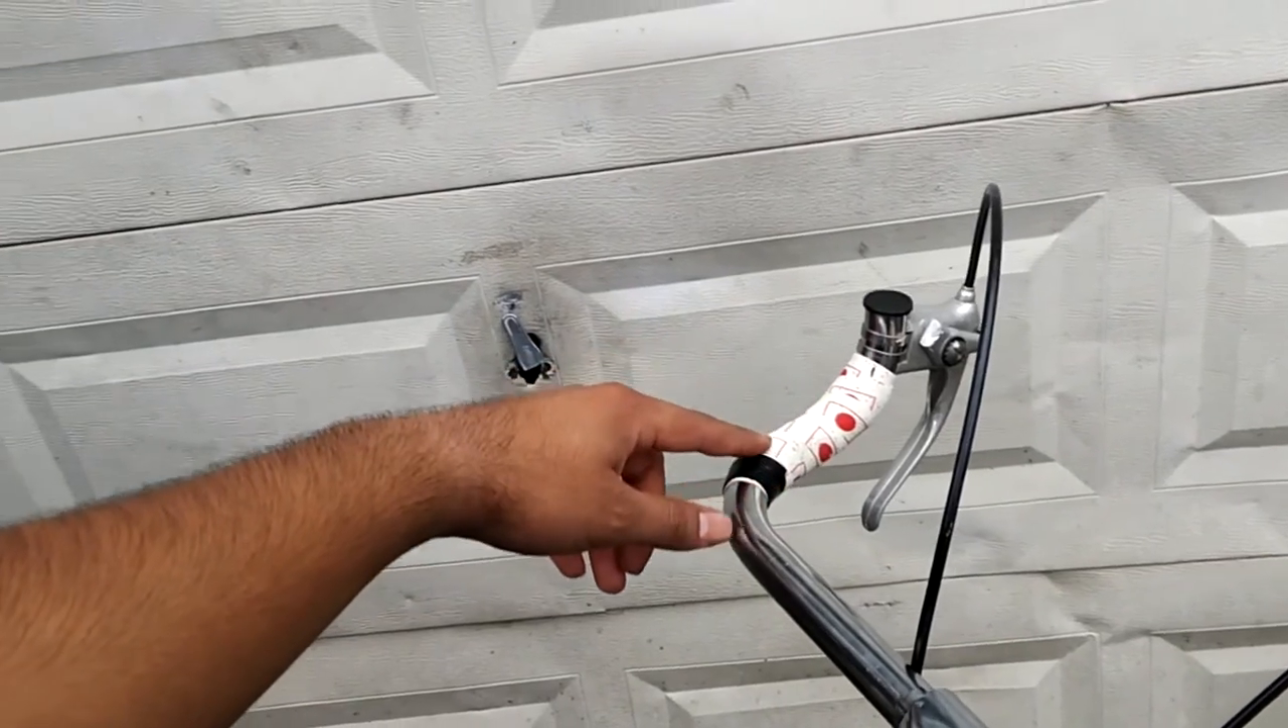And this is the end result after you finish installing the handlebar tape. This is the way it should look.